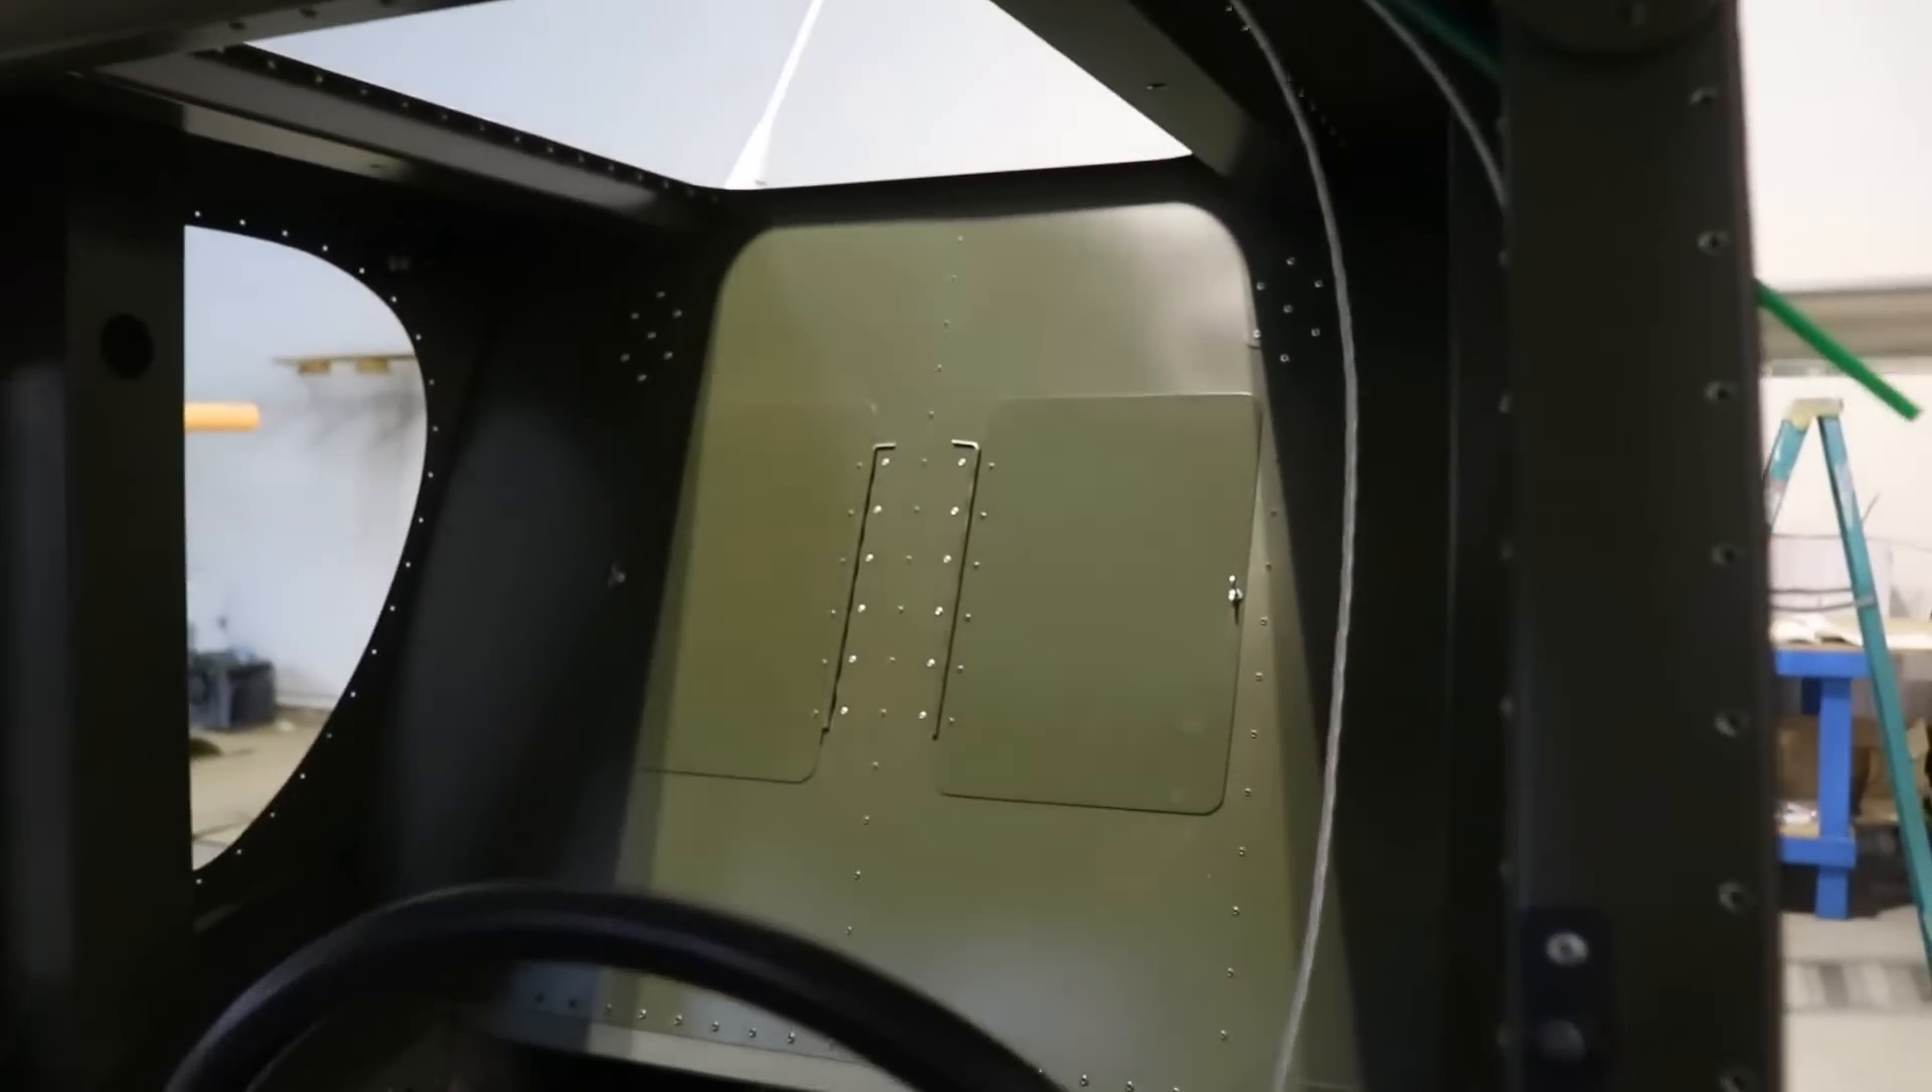Speaking of doors, I added my second door to the aft storage compartment.